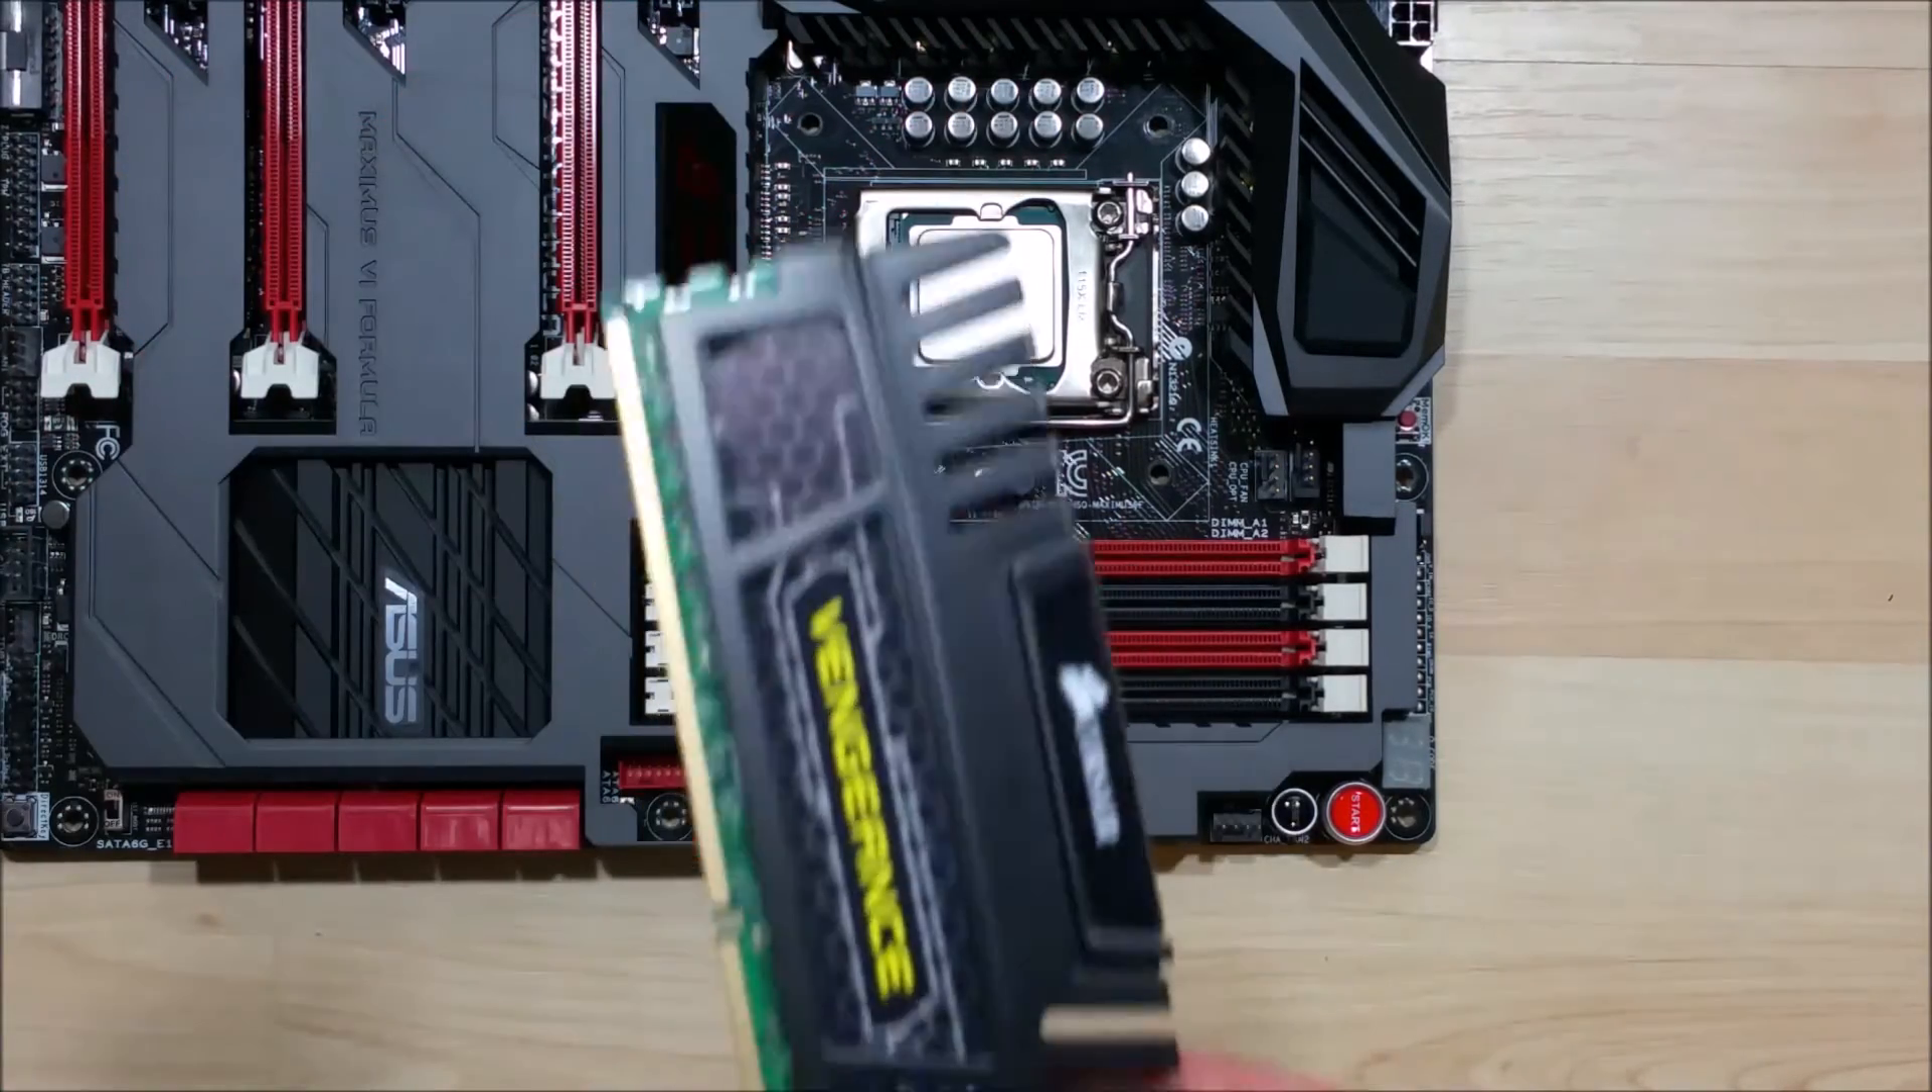We do not have a CPU cooler installed.